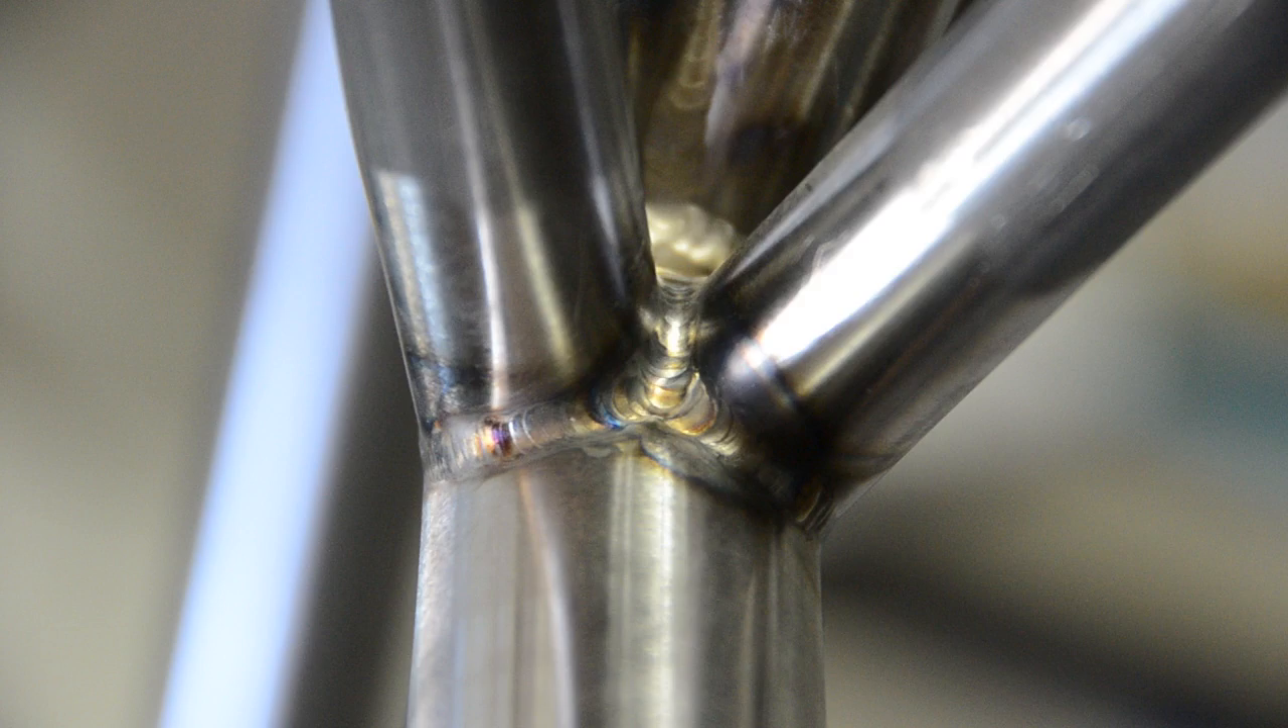All right the seat tube junctions are all welded and uh the ugliest part is kind of hidden right inside there so you can't see it and uh which is good.